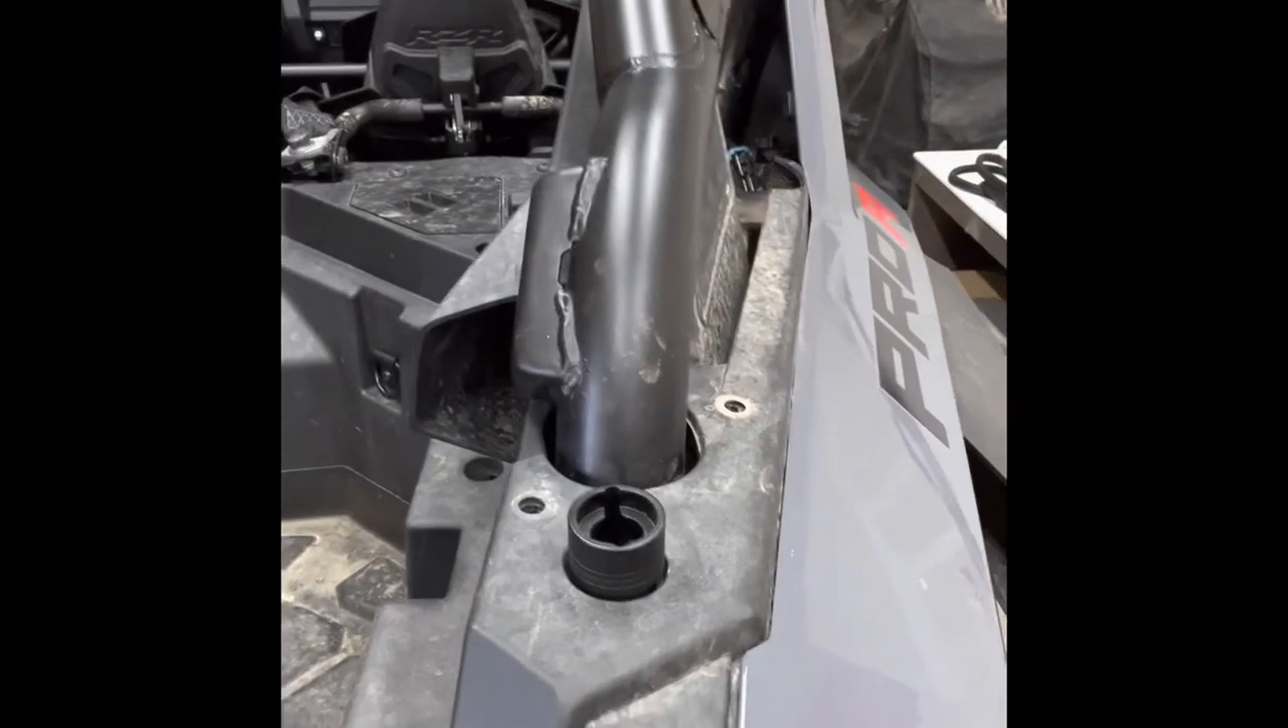Uh, the first thing is, uh, right here, you can already see, I already got one of the quick disconnect, uh, pieces mounted actually to the frame.